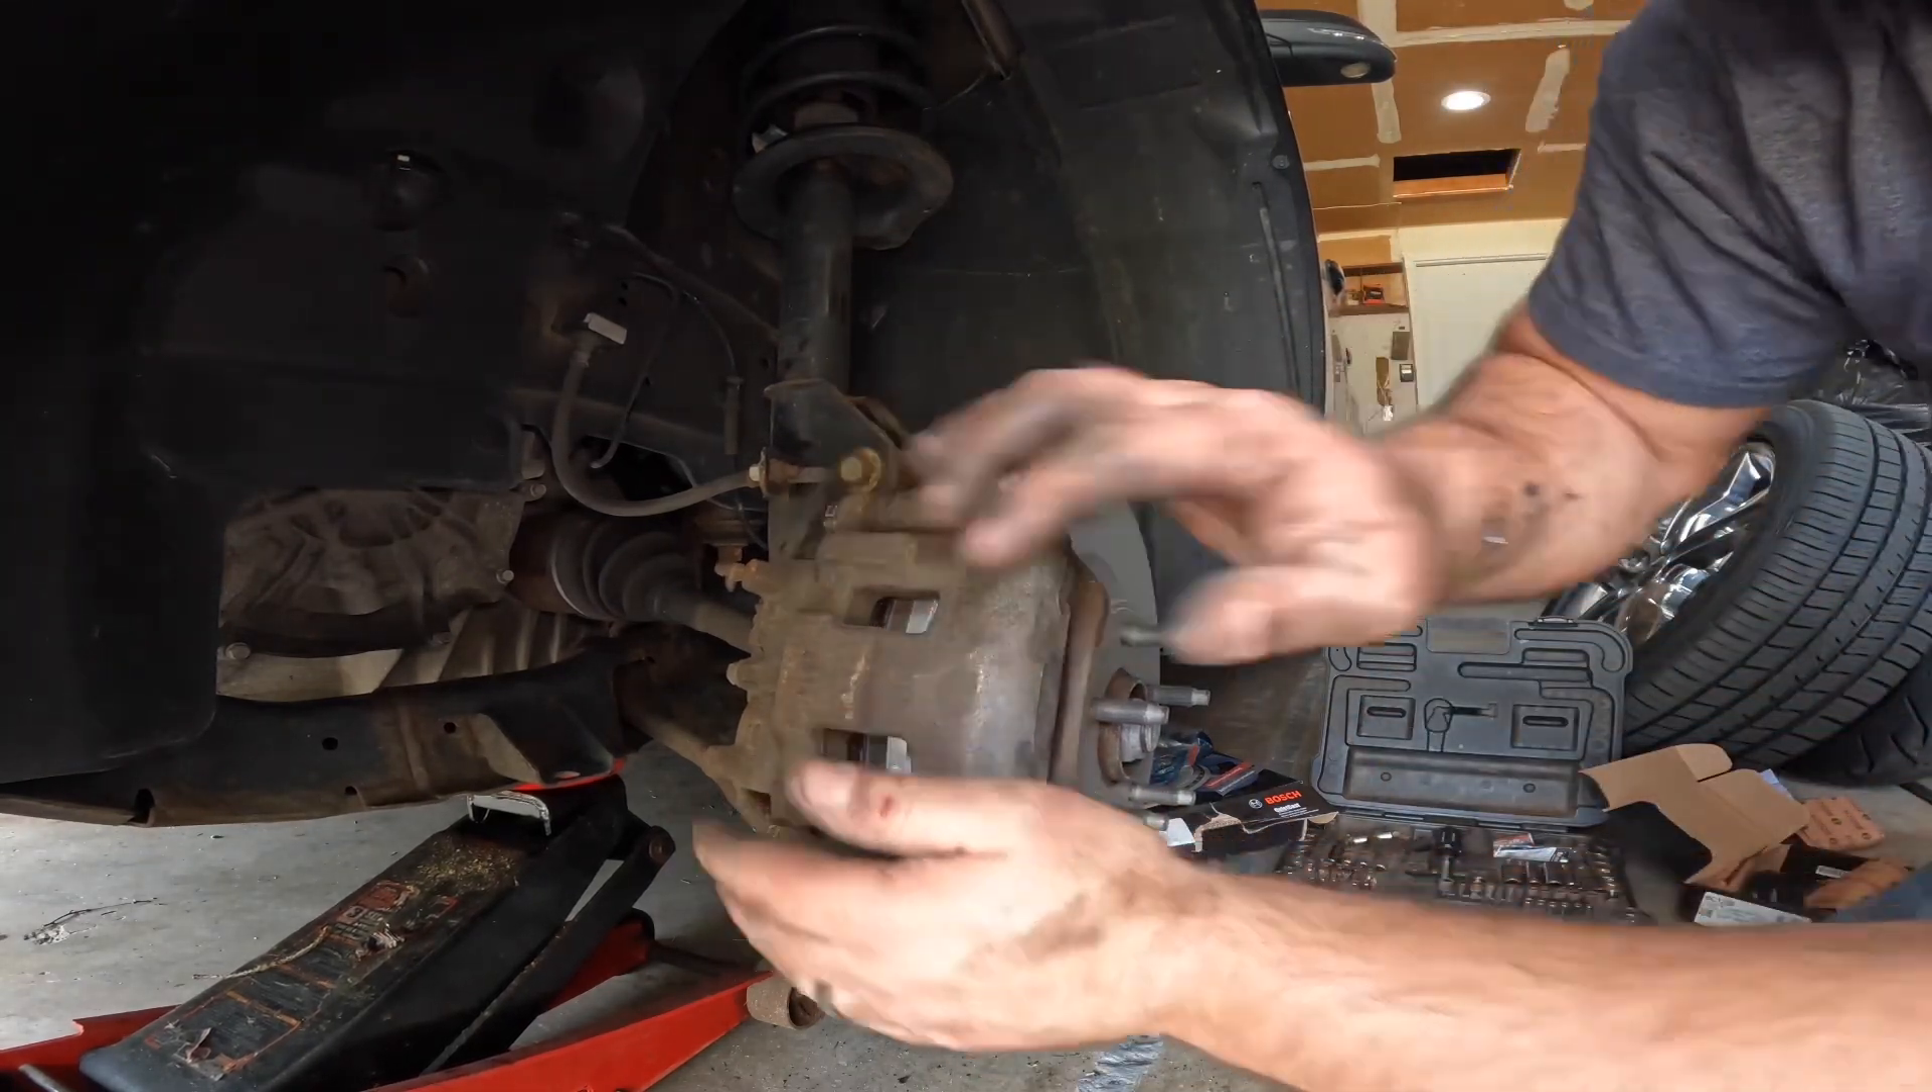The only thing you have left to do is to put your wheel back on.